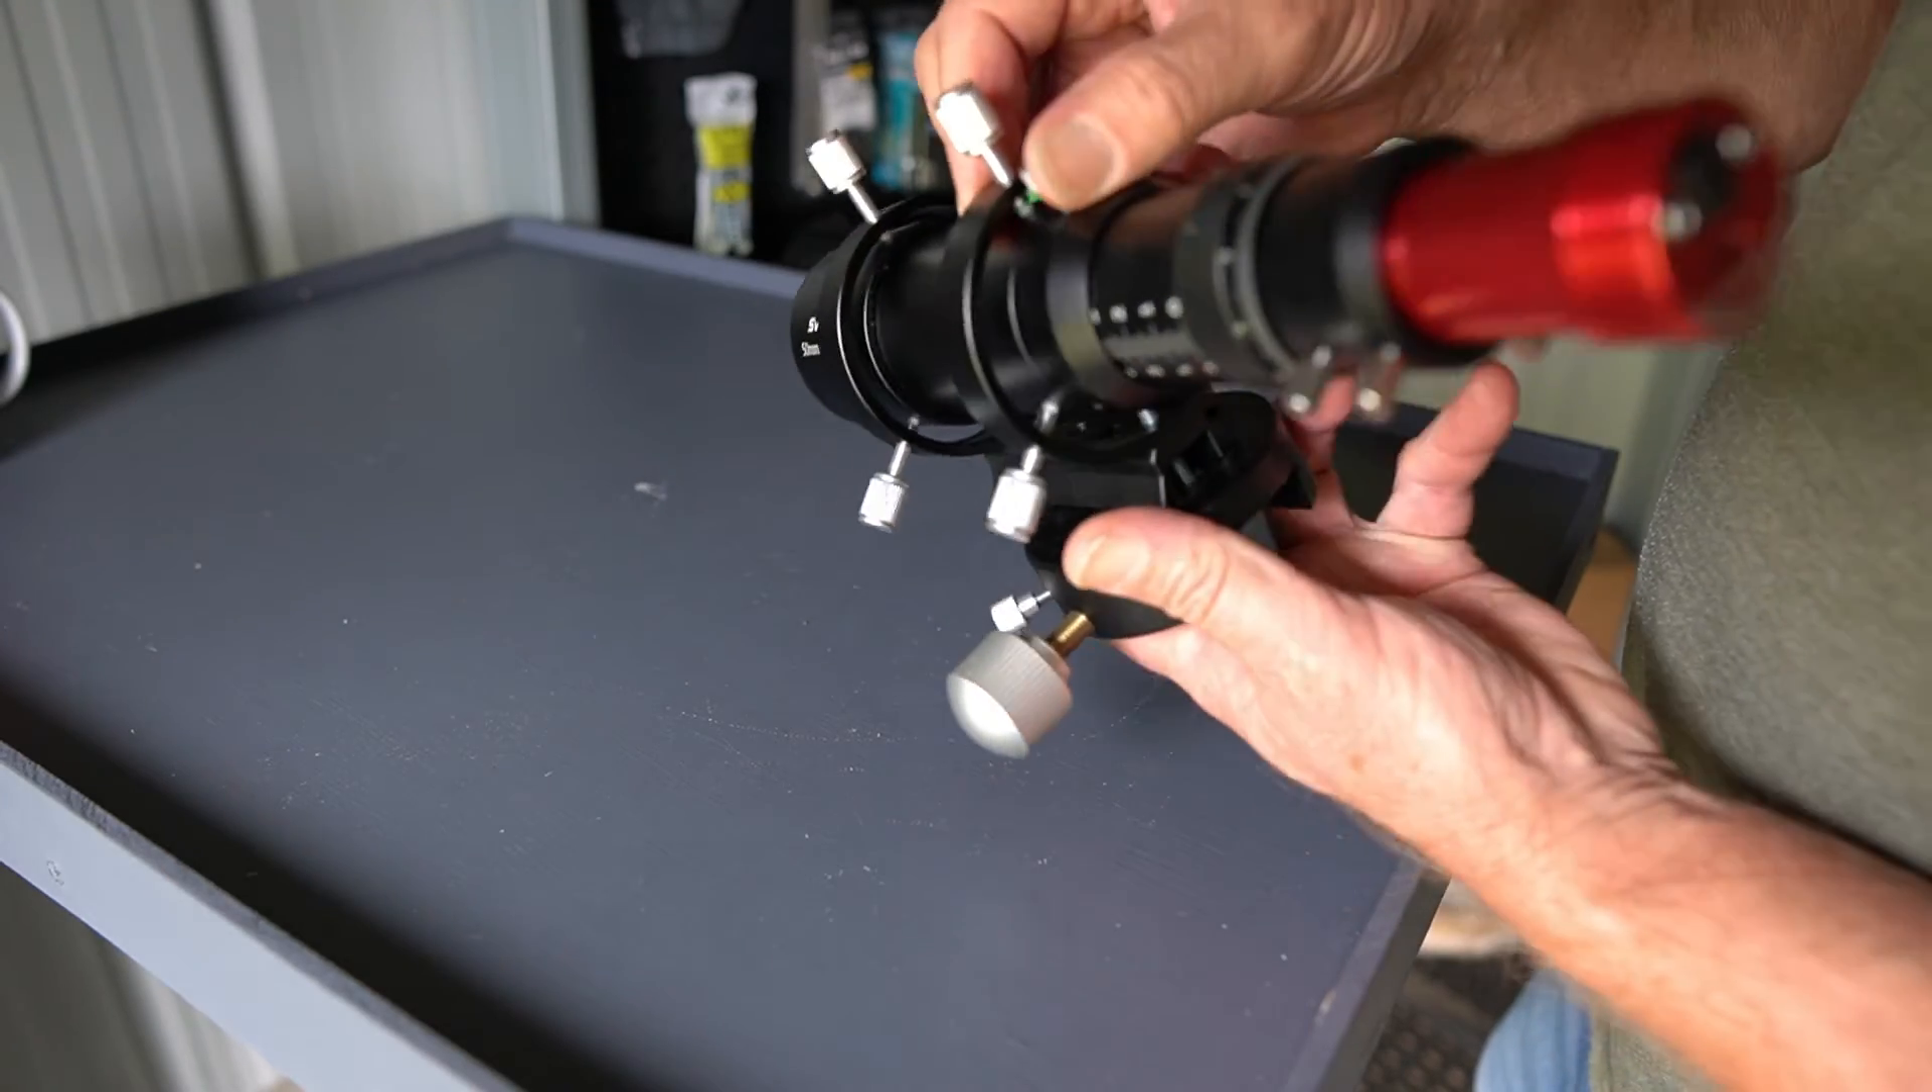Okay, so that's the little telescope, the little guide scope all put together now.